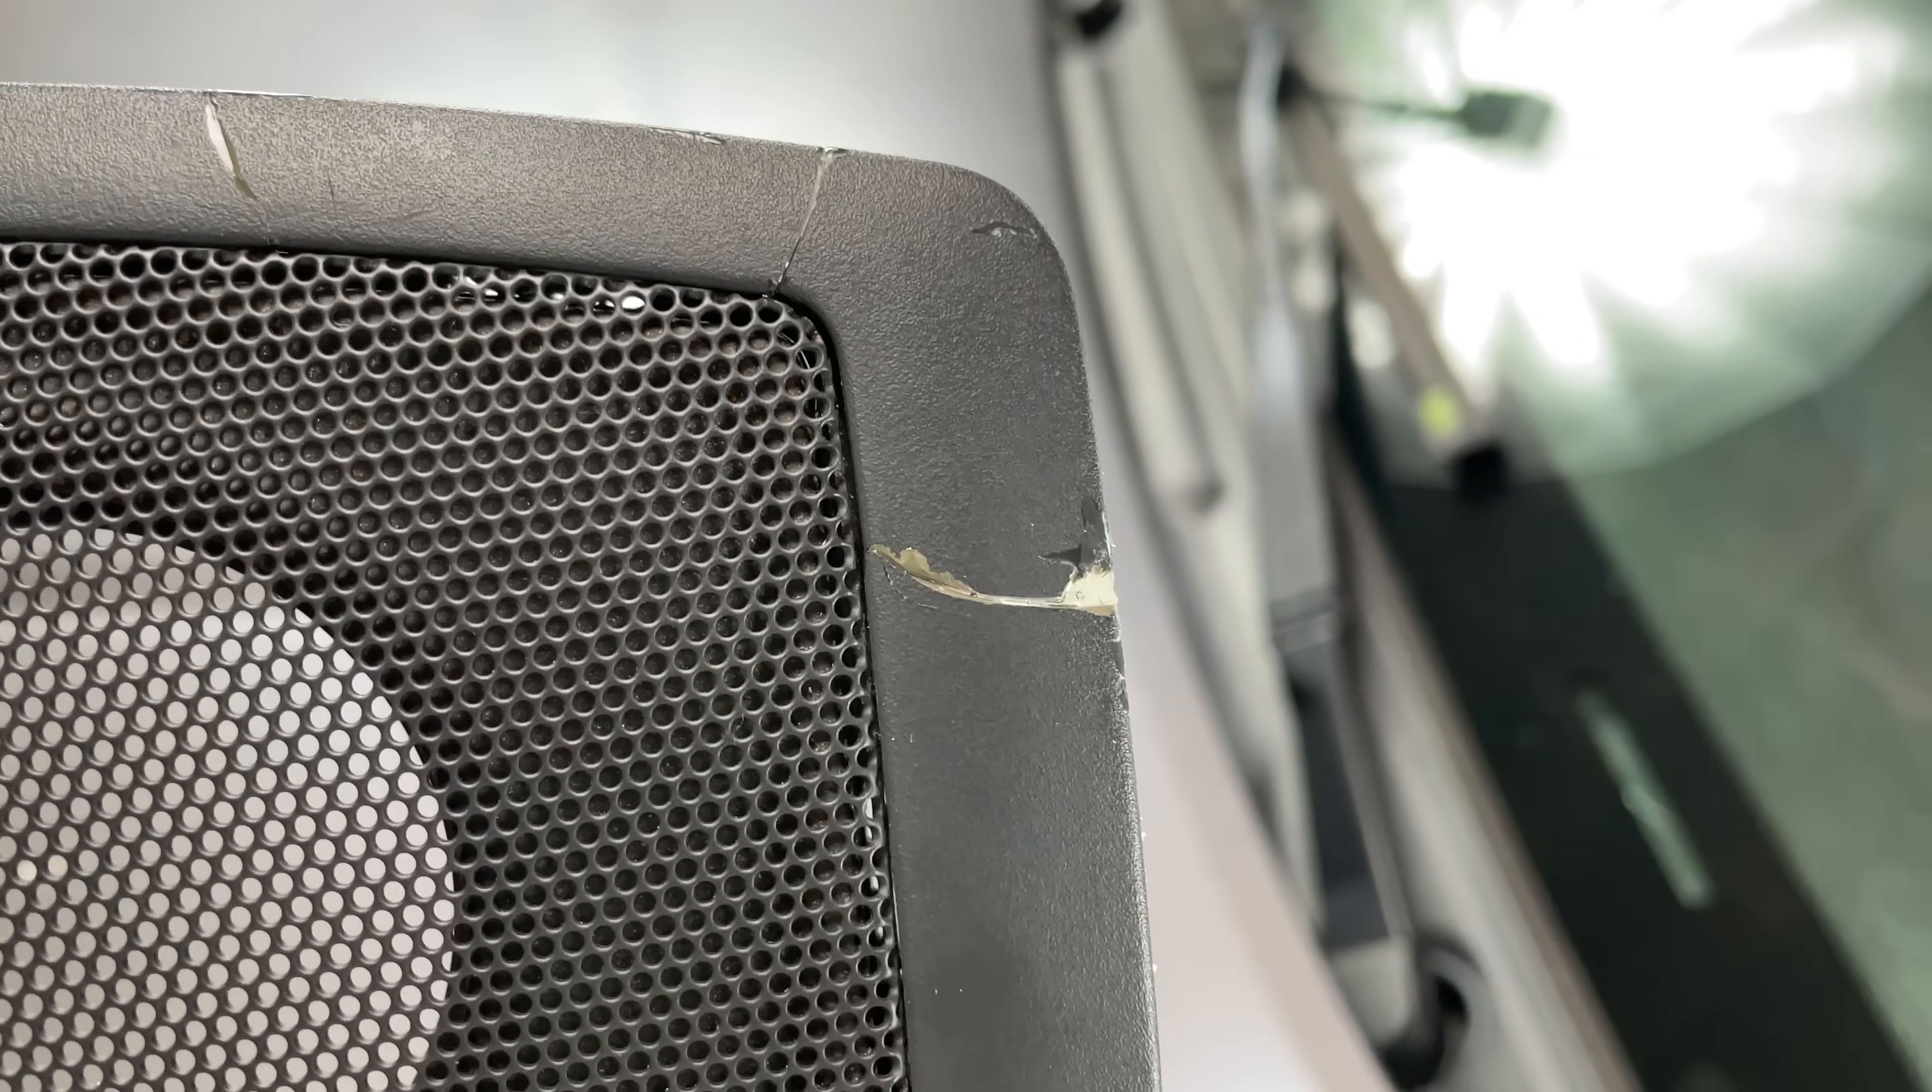As for the top actual viewable area, you can see right over here on this corner, this piece didn't really fit back together quite right.